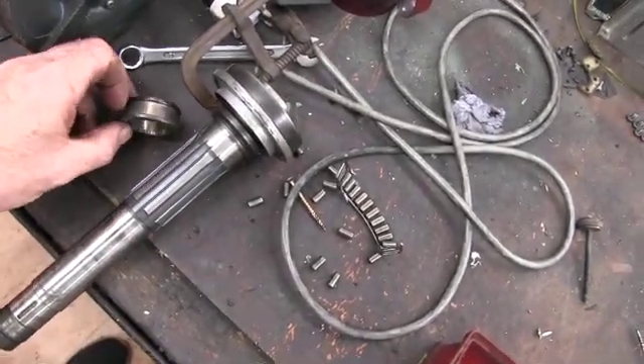So there's the cage with all the bearings that i've got off.